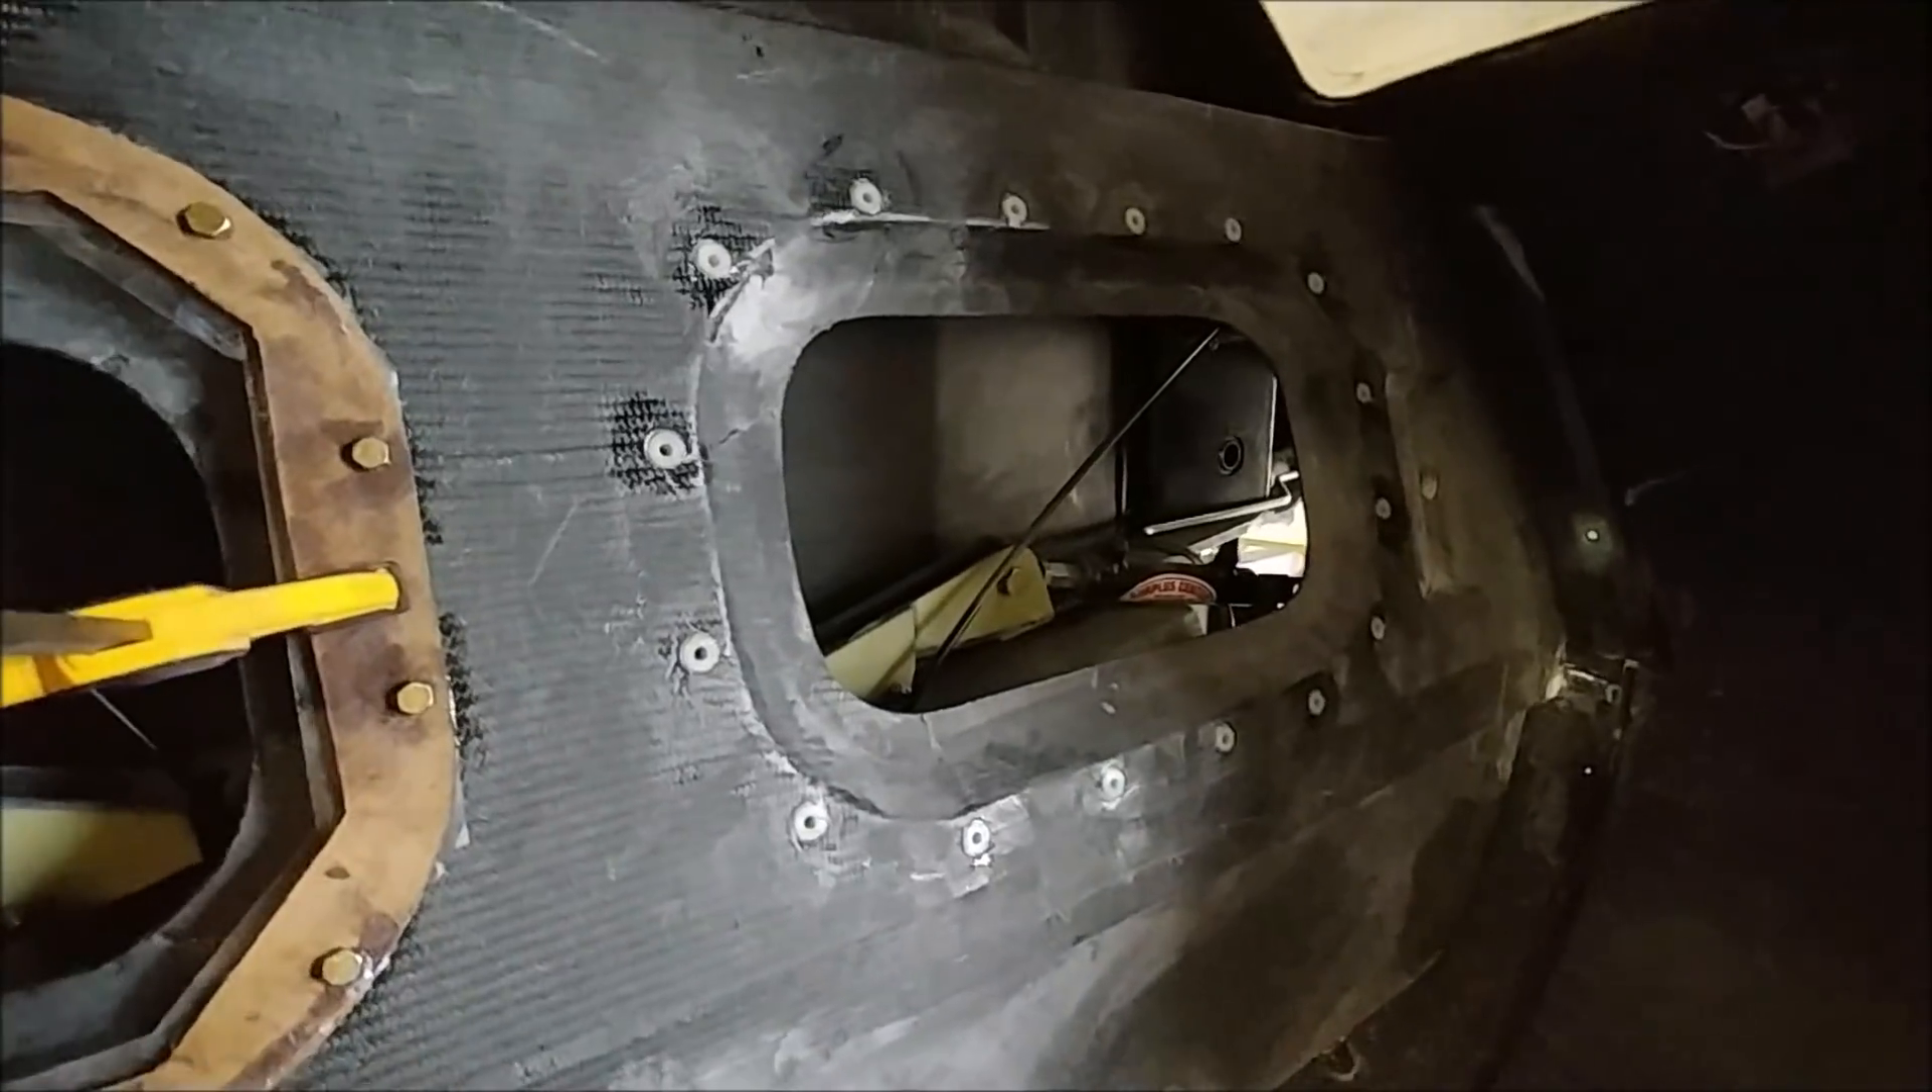Zach and Jeremy got the other side done for the pressure bulkhead there getting all those compression sleeves all bonded in there with some resin and fiberglass mix.